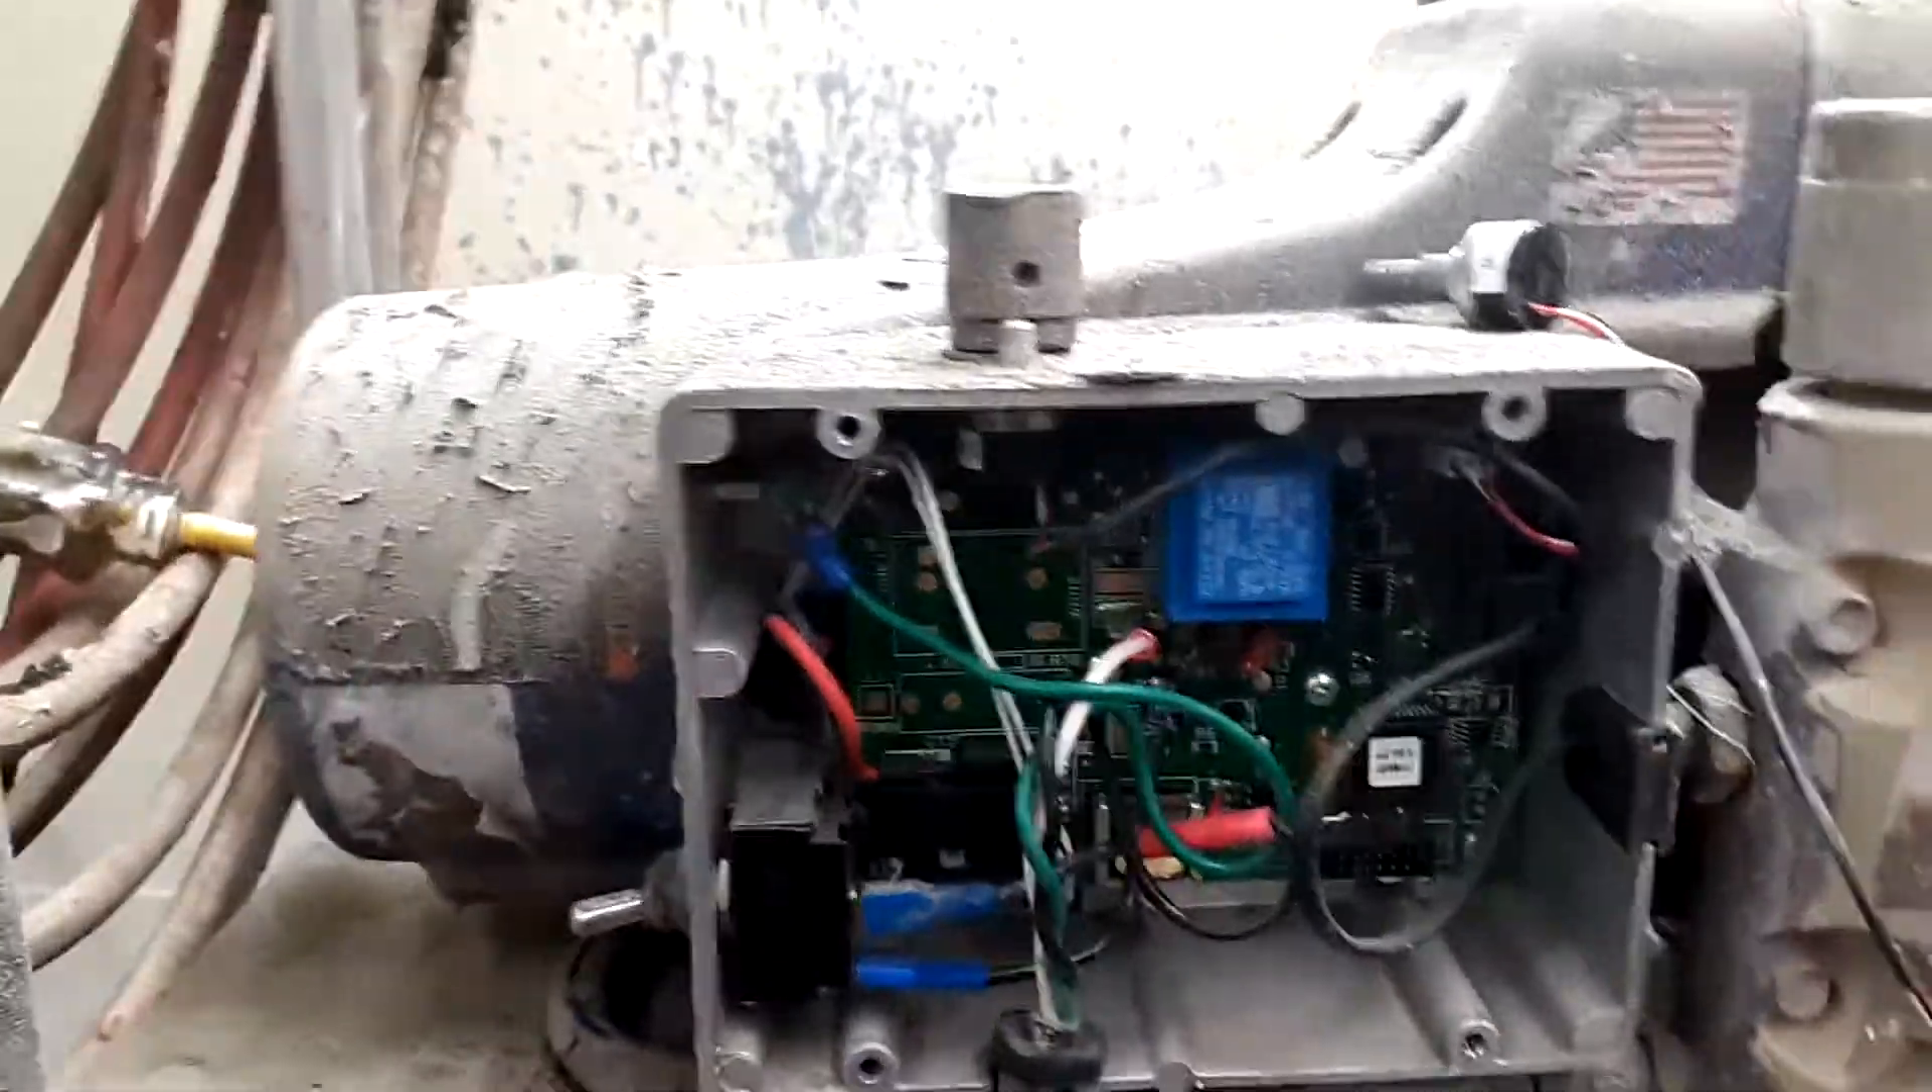So I went ahead and took the screws off the cover there's four of them.